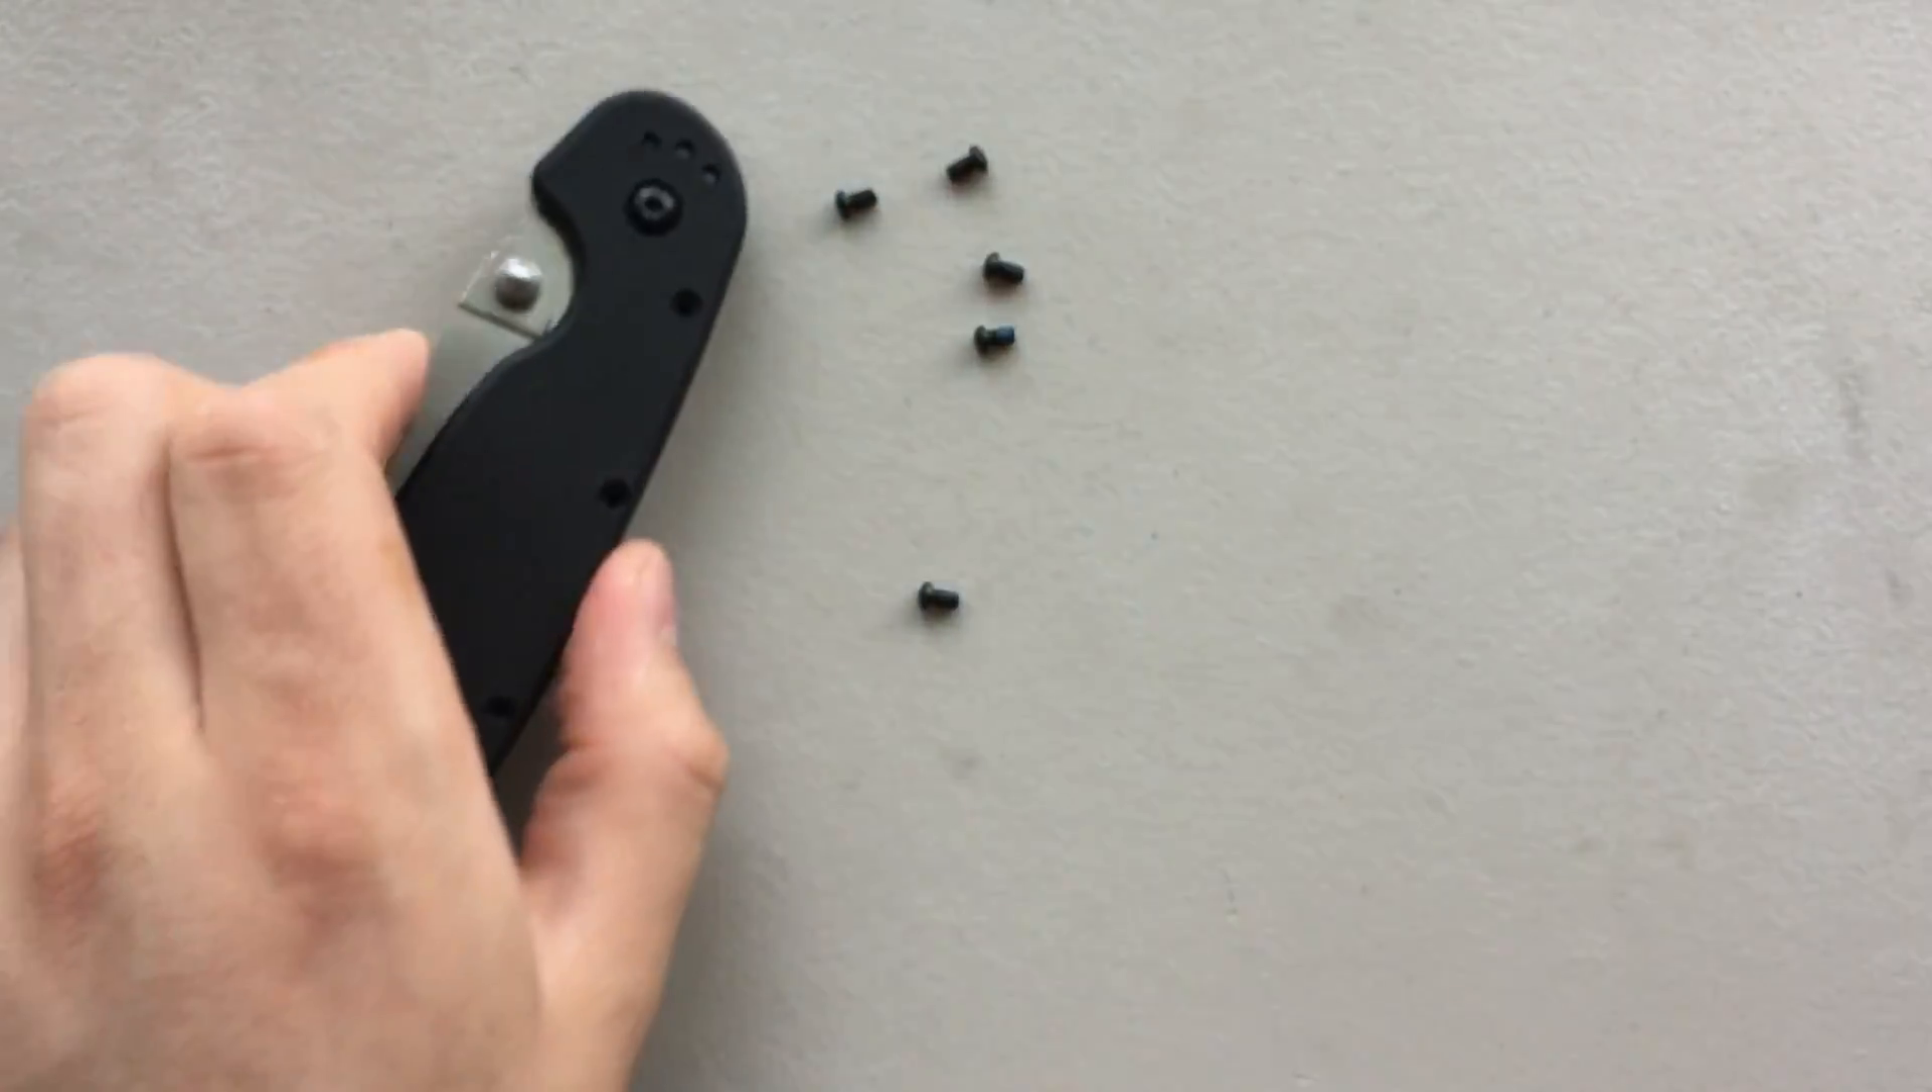But all righty, so I've already popped out the handle screws.